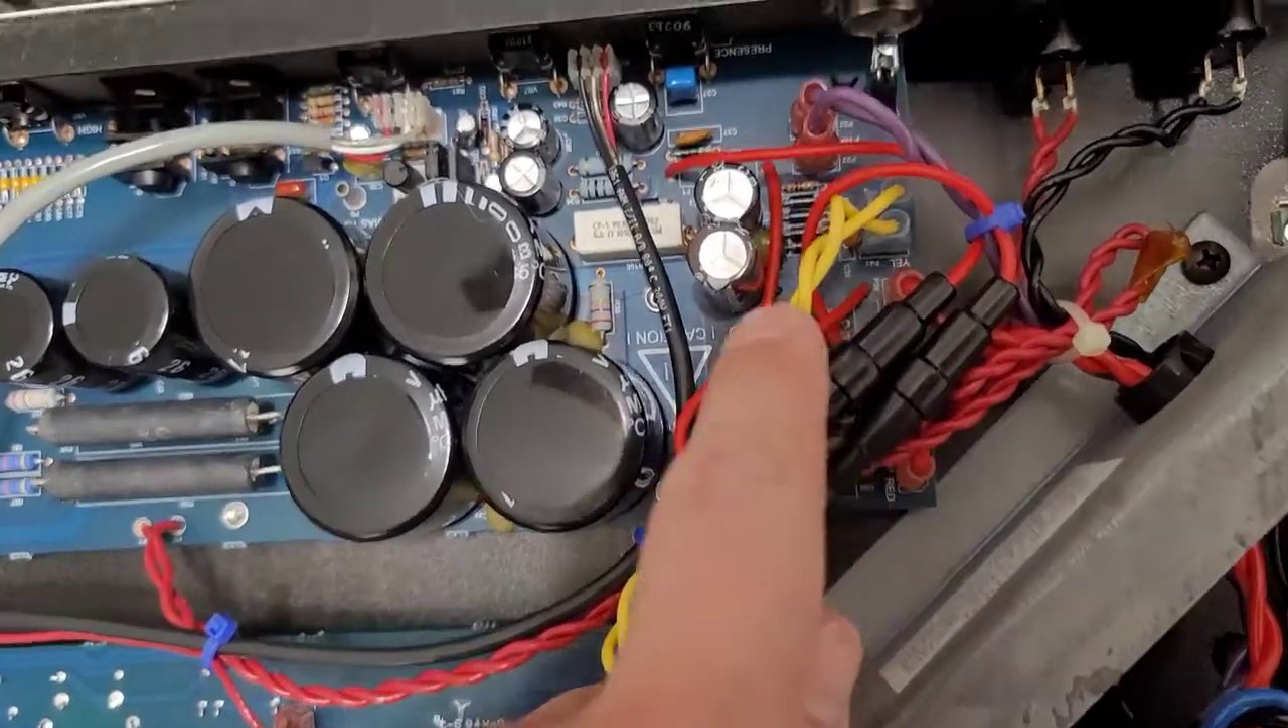Here's the work completed, at least for the board work anyway. I put in two fuse holders that are off the board.